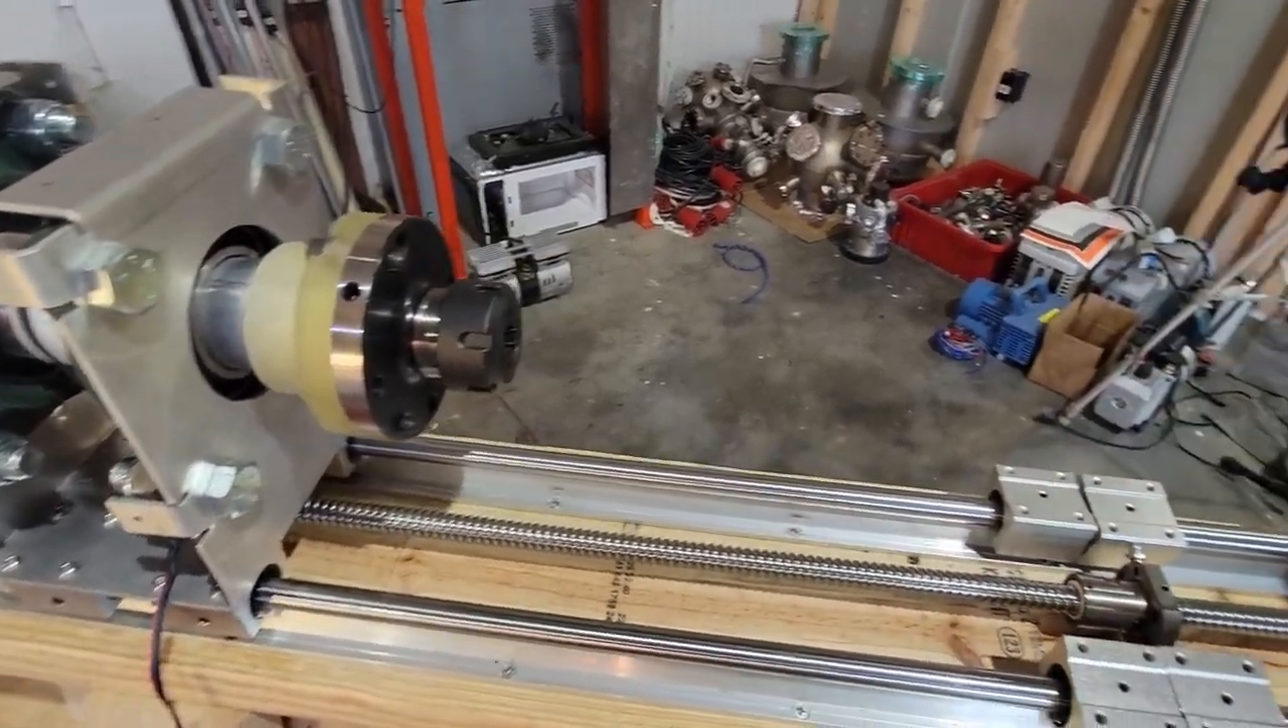You may have also noticed that the lathe is finally on rails.